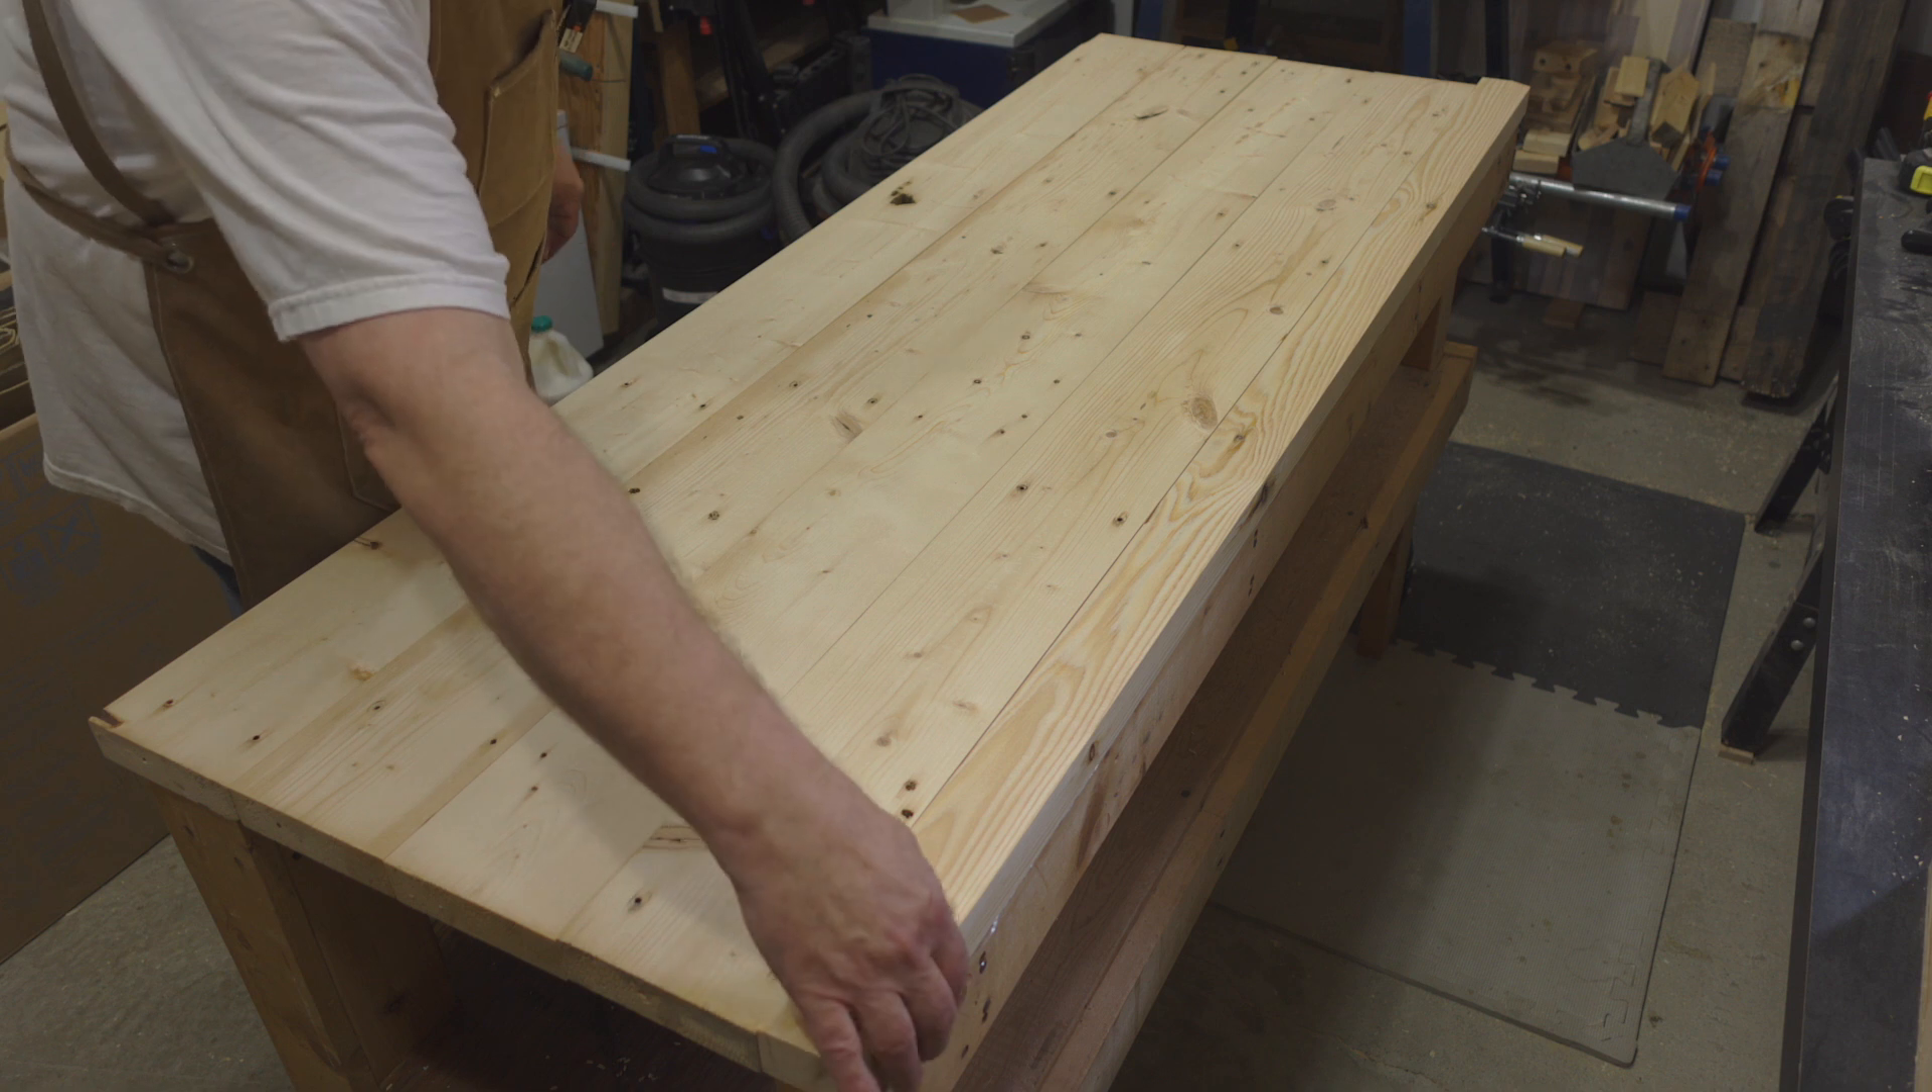You can see I've lined up the boards already.